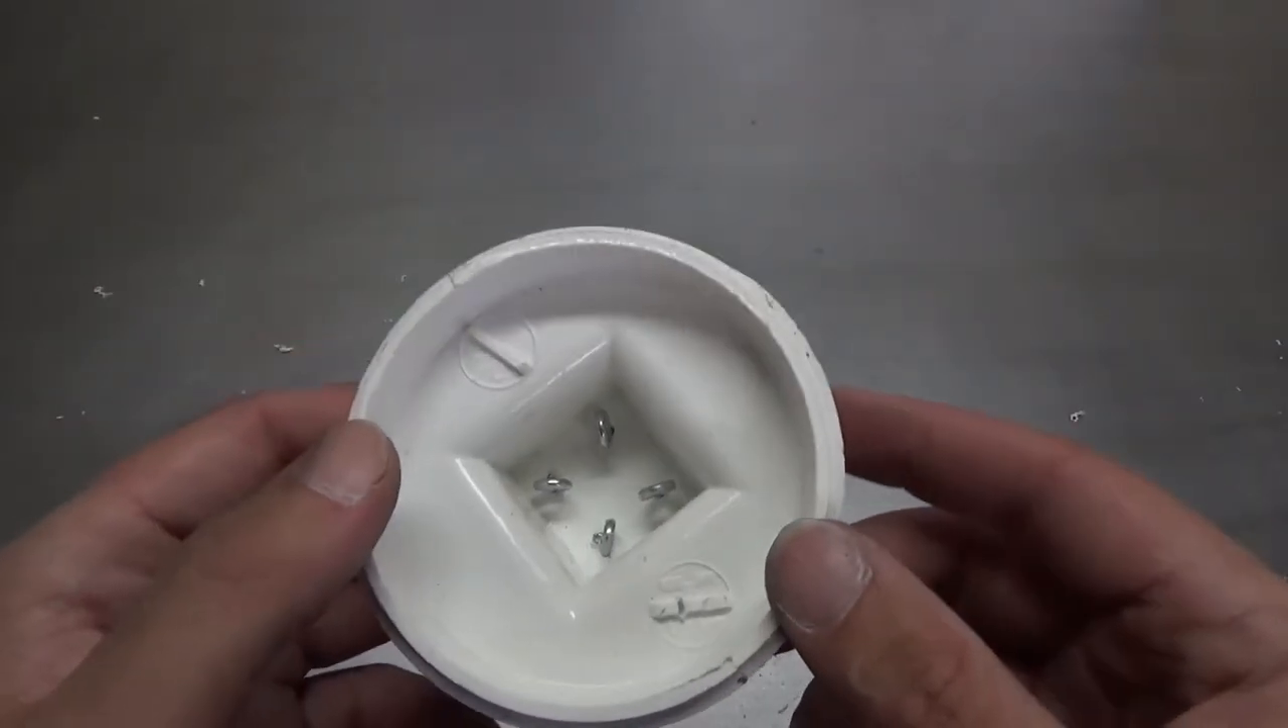I got my four eyelets in there.